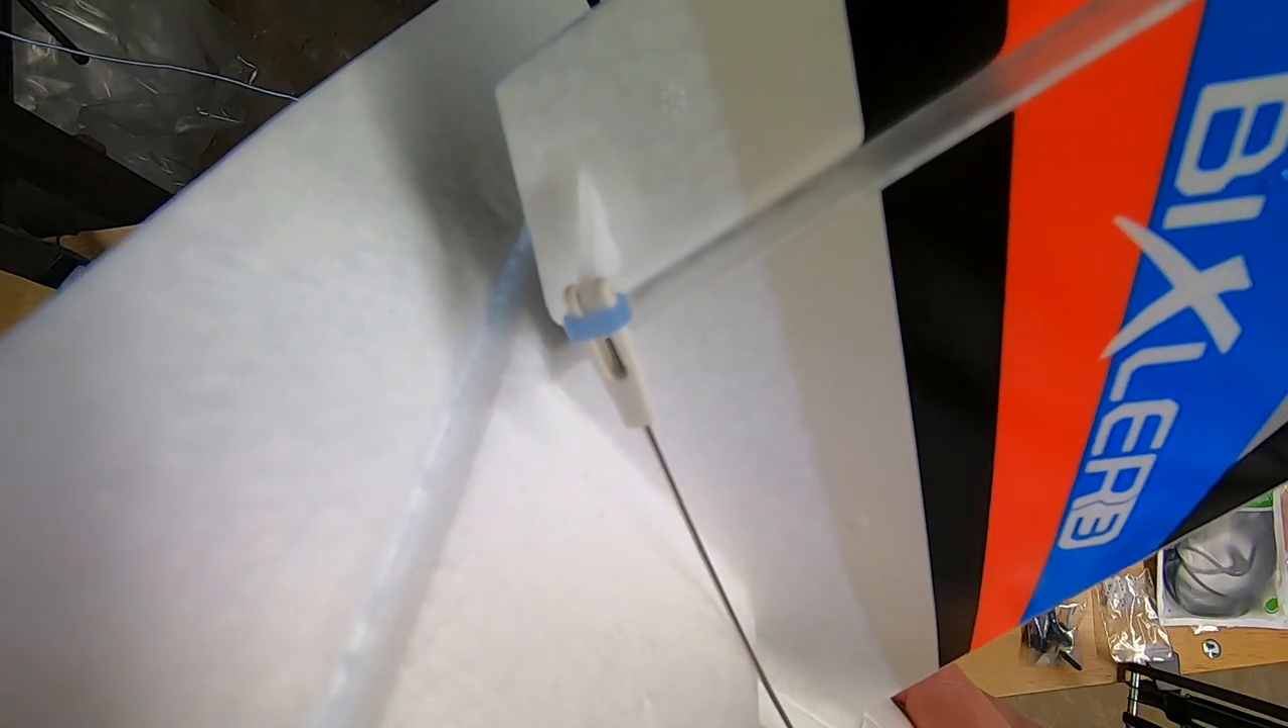You can see there i have got the fuel tubing over the clevis.